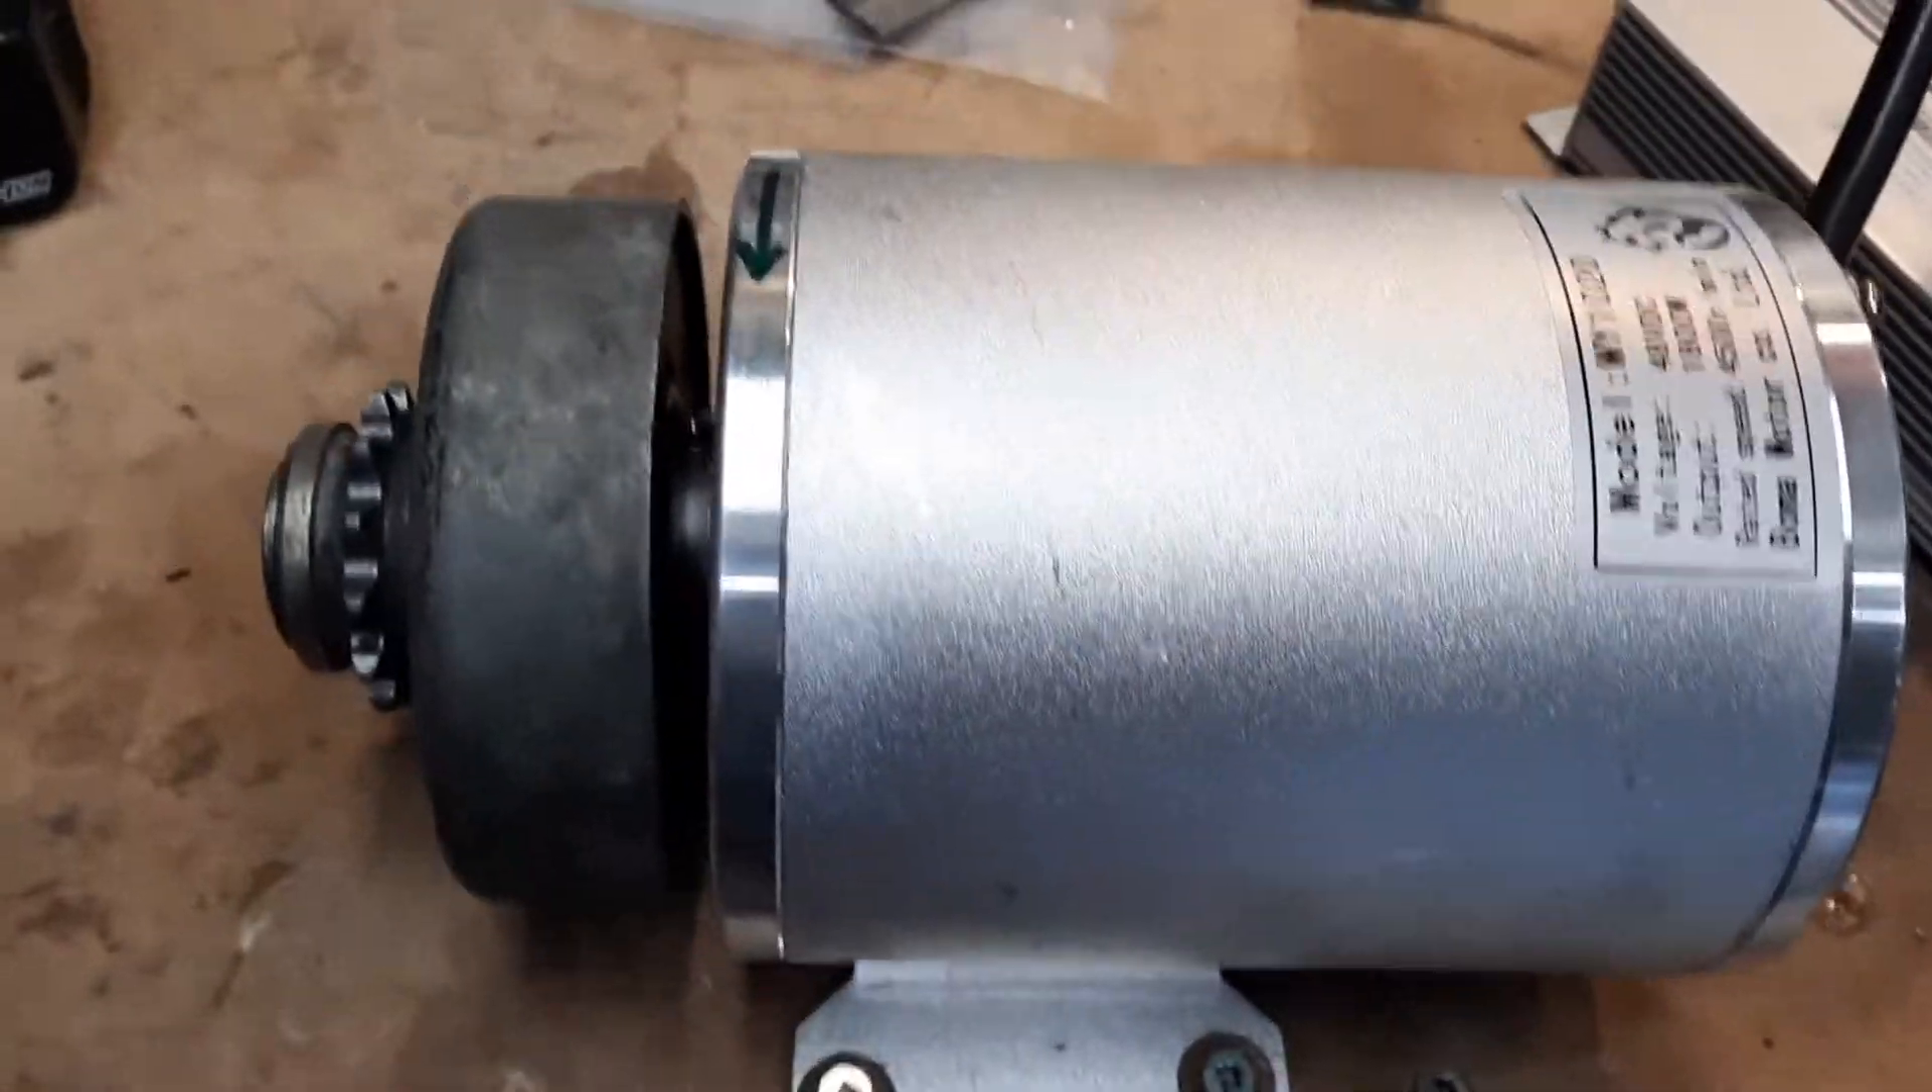I finally have the go-kart clutch mounted to my electric motor.